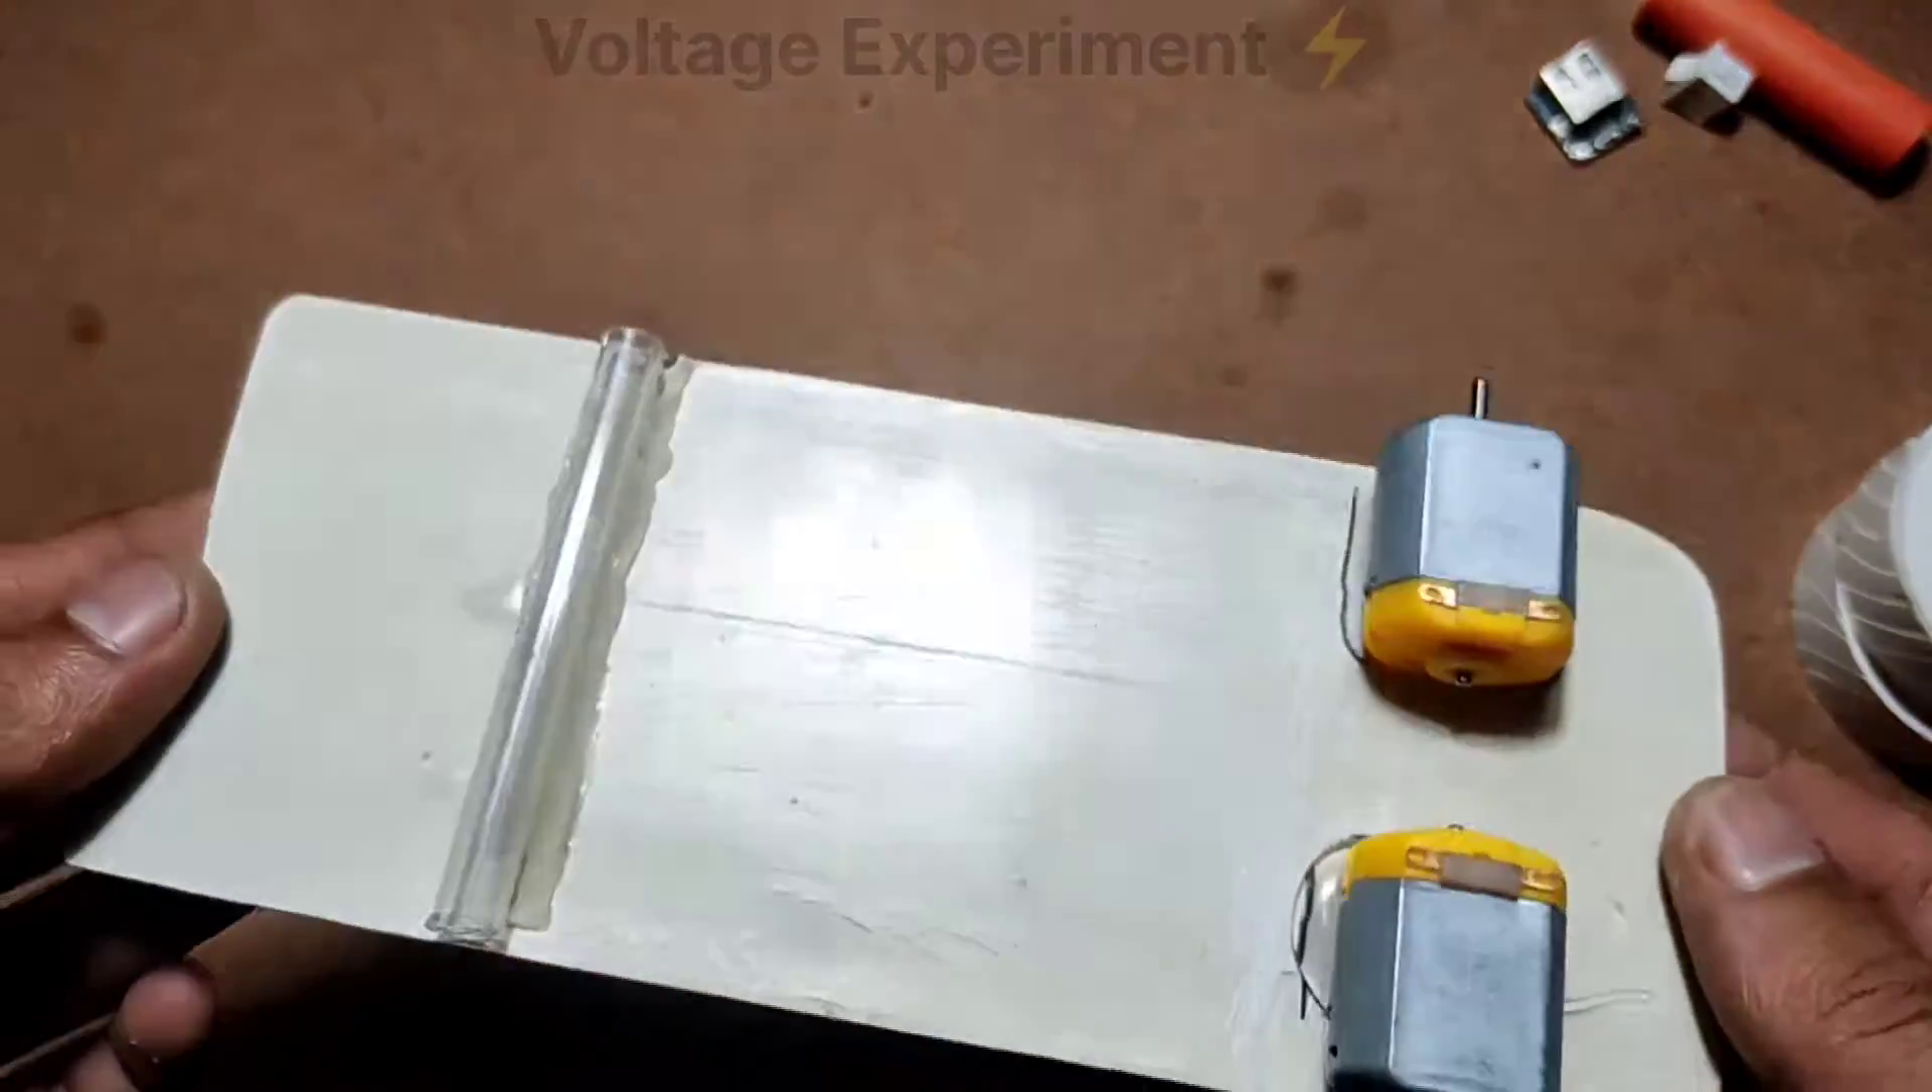पेन भी मैंने चिपका लिया है दोस्तों।